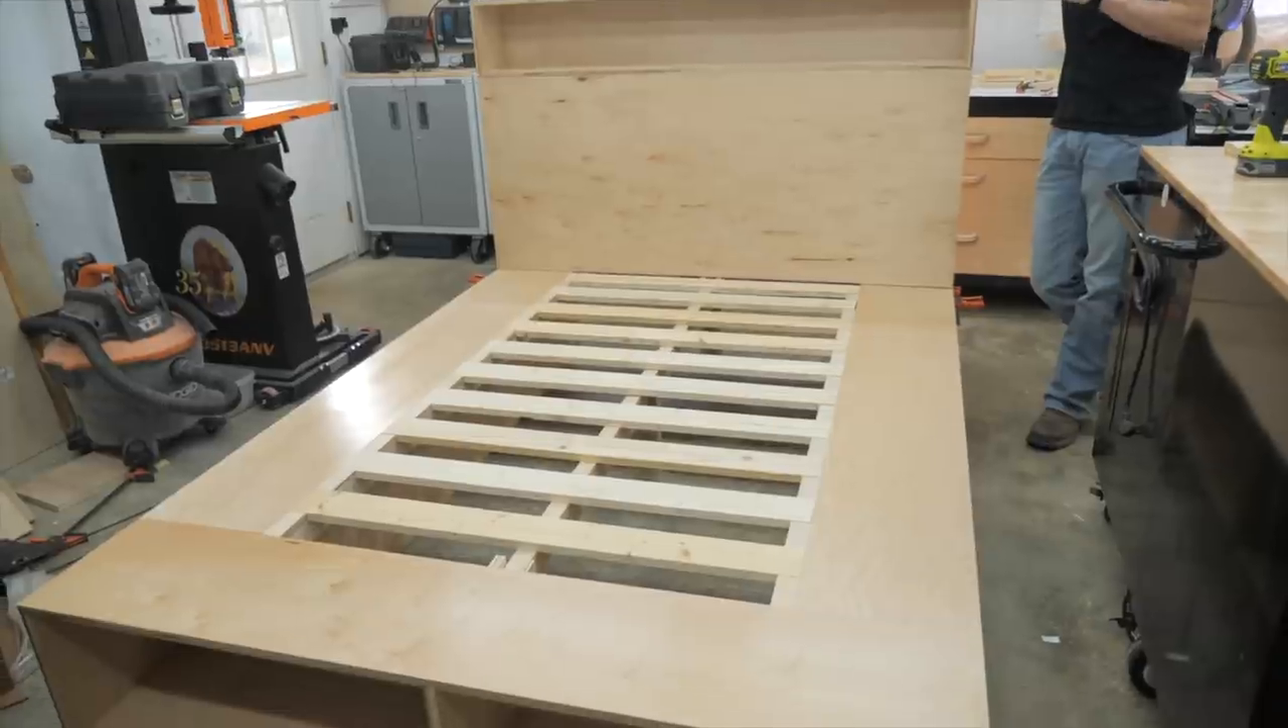We have the entire bed built. We also pre-assembled it here in the shop.